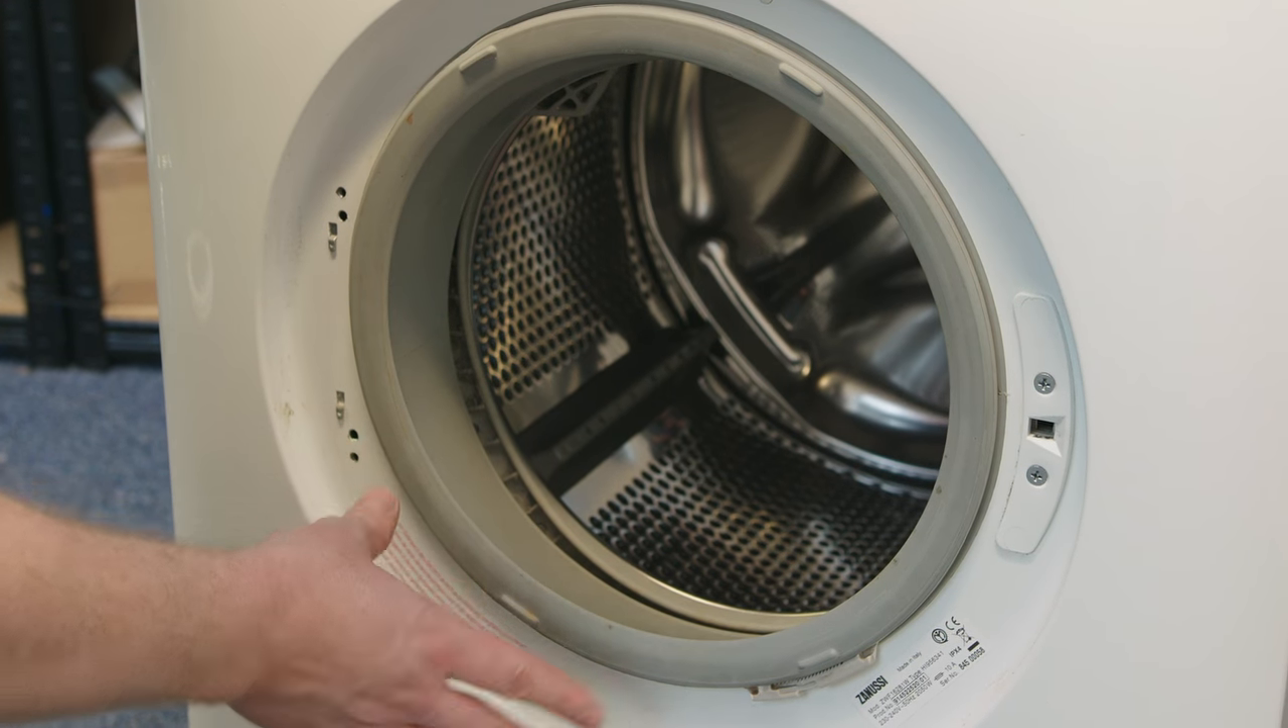With the door hinge and the door out of the way we can now access the door seal easily.